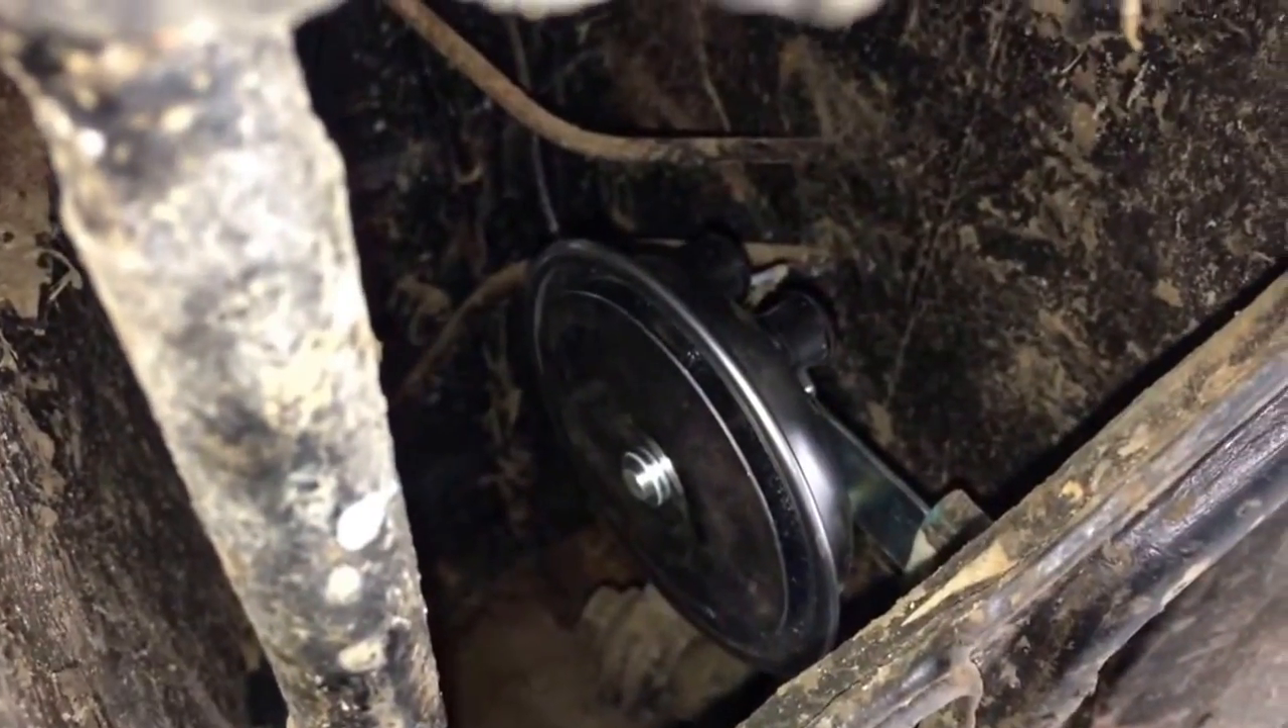No i mamy już zamontowany nowy klakson, nowy sygnał dźwiękowy.